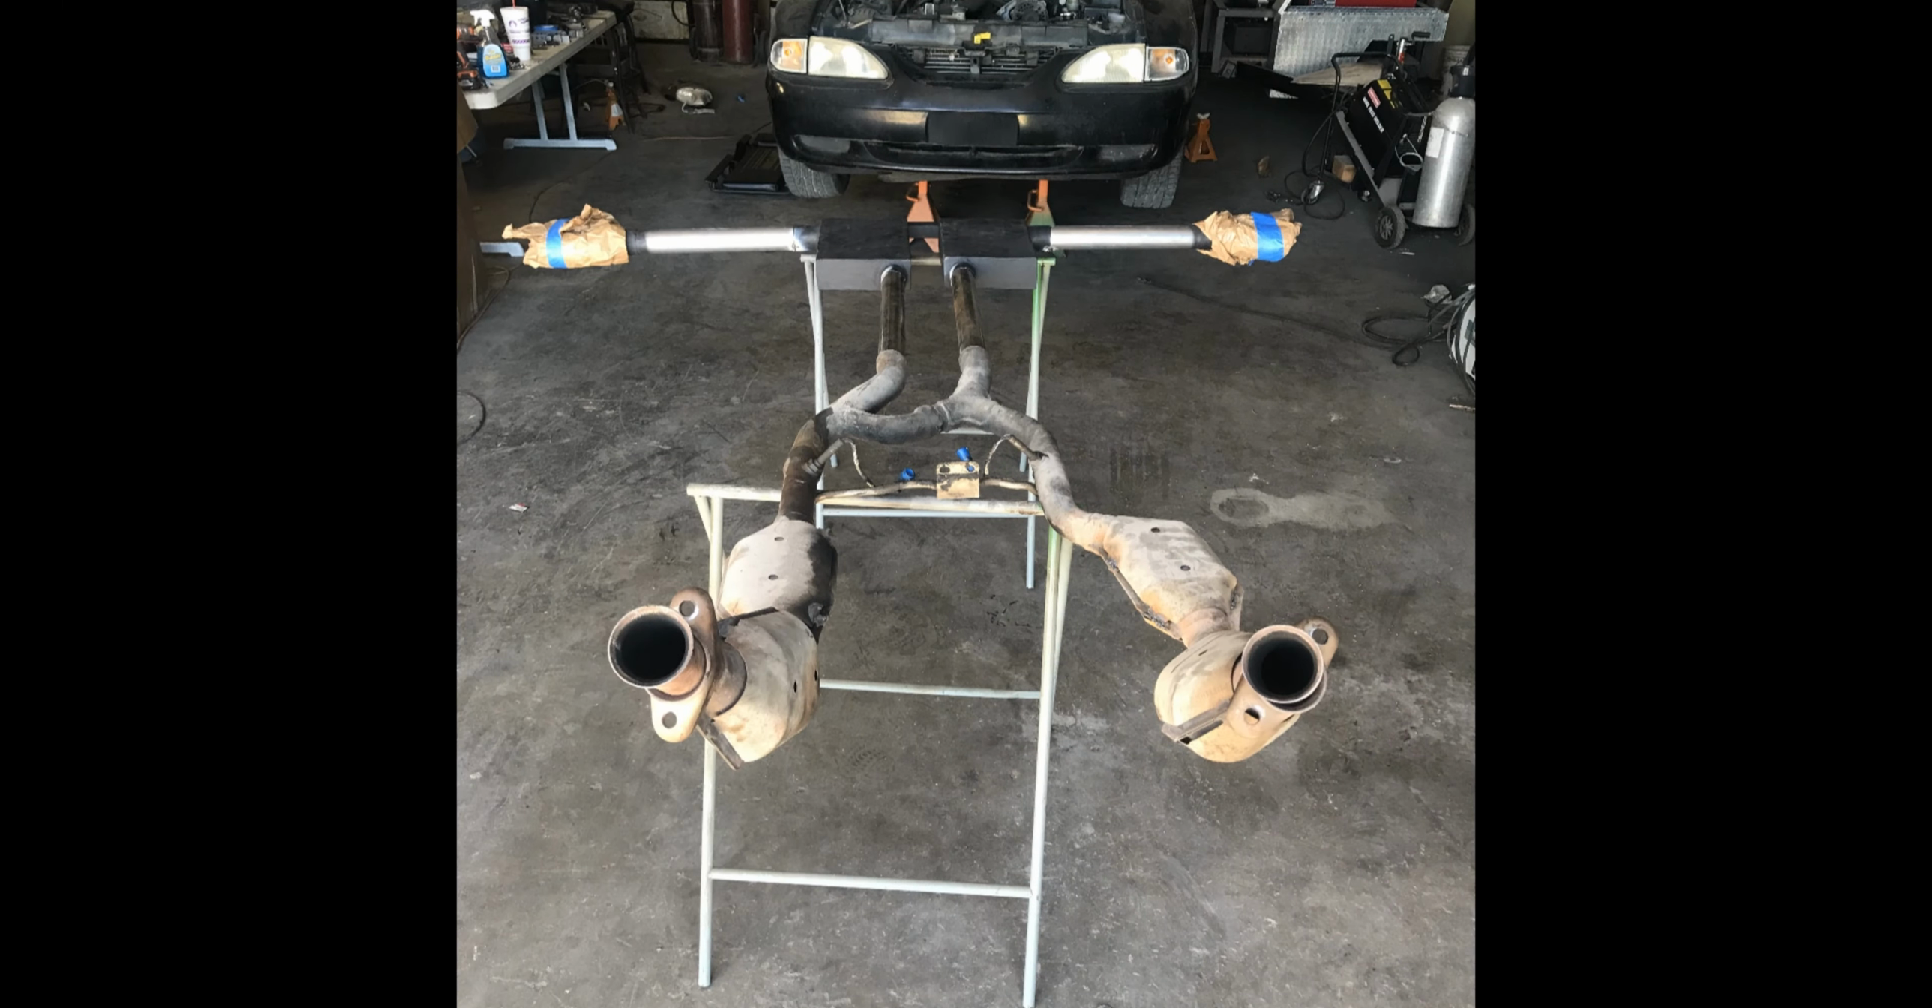And then the last picture I've got is the exhaust system put together.